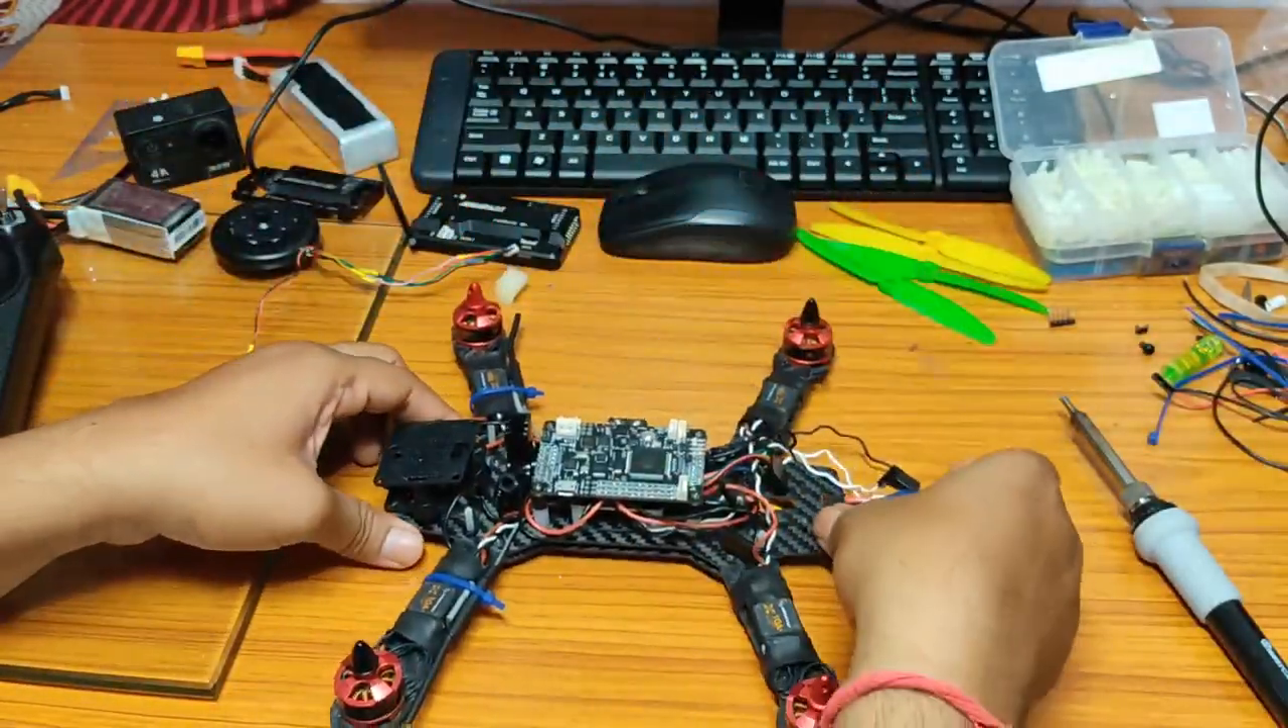Now the flight controller is attached.